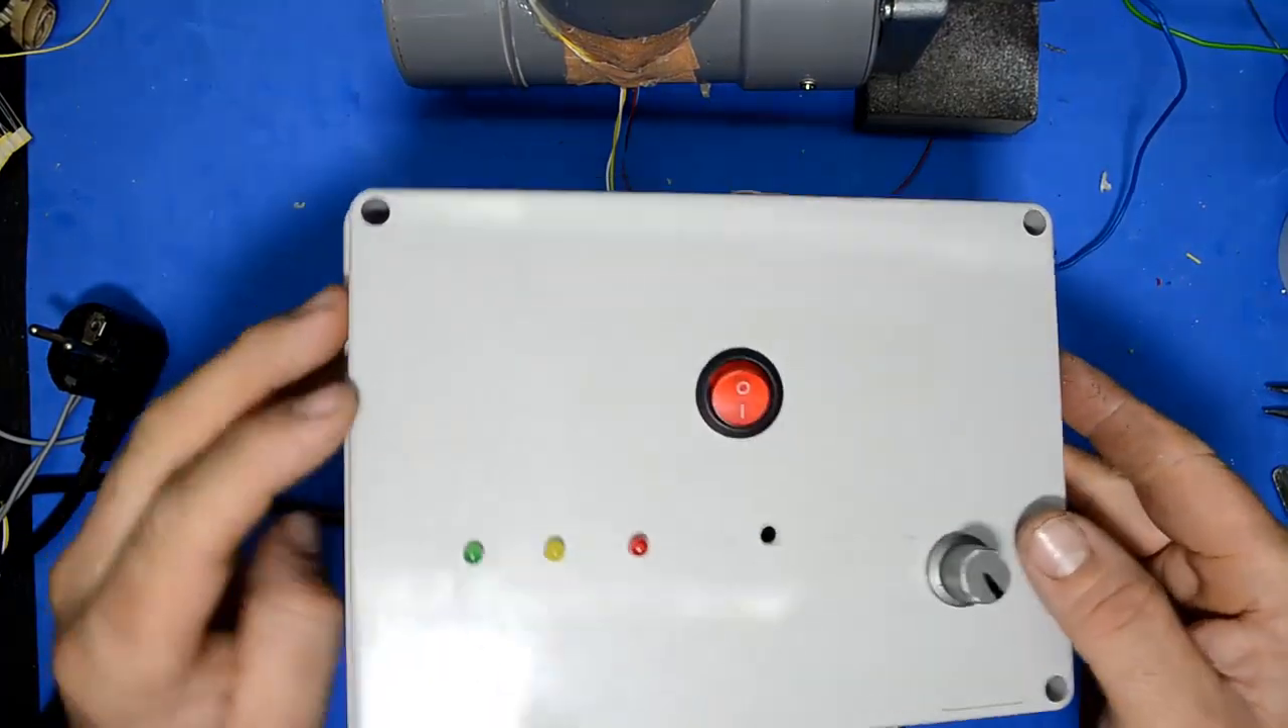Bueno pues ya hemos puesto Los tres LED Ahí Uno, dos y tres.